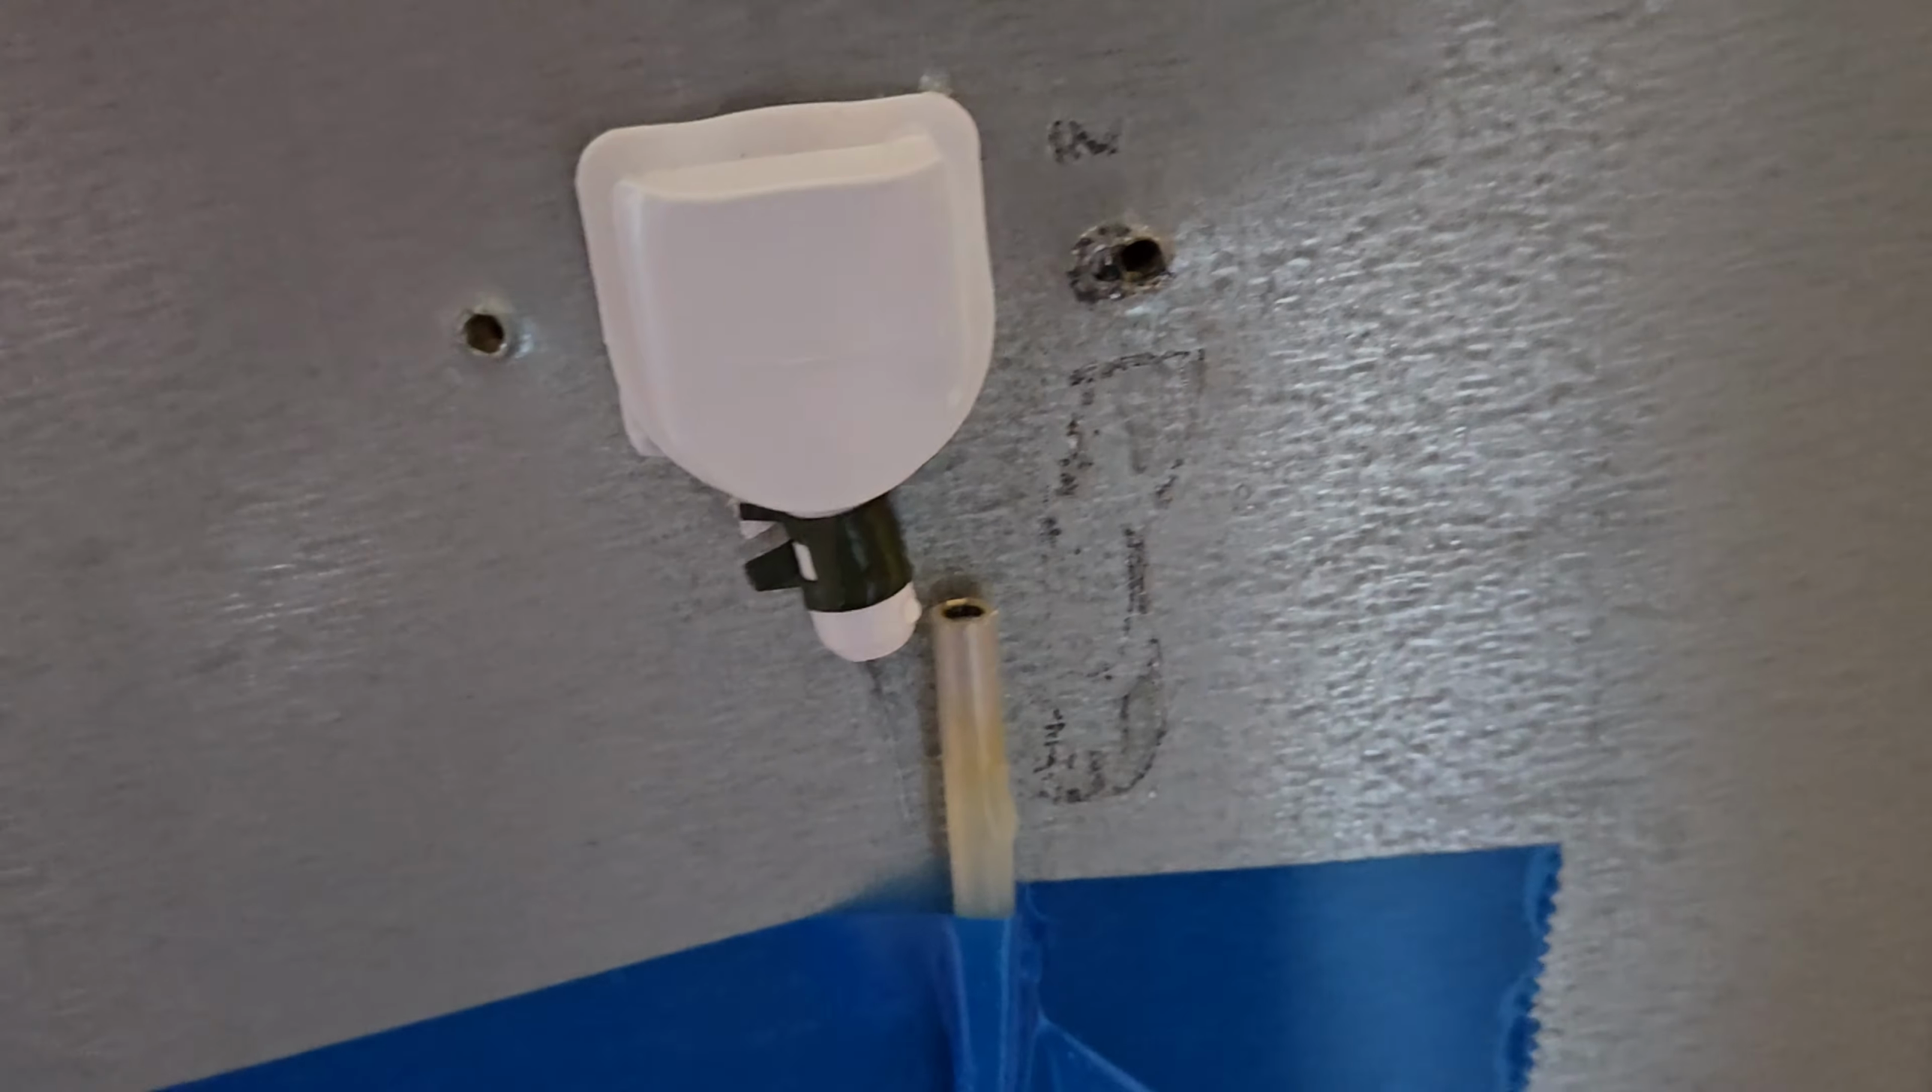Okay, so I have the plate removed here and I can obviously see that the water line has come disconnected from the filler tube.